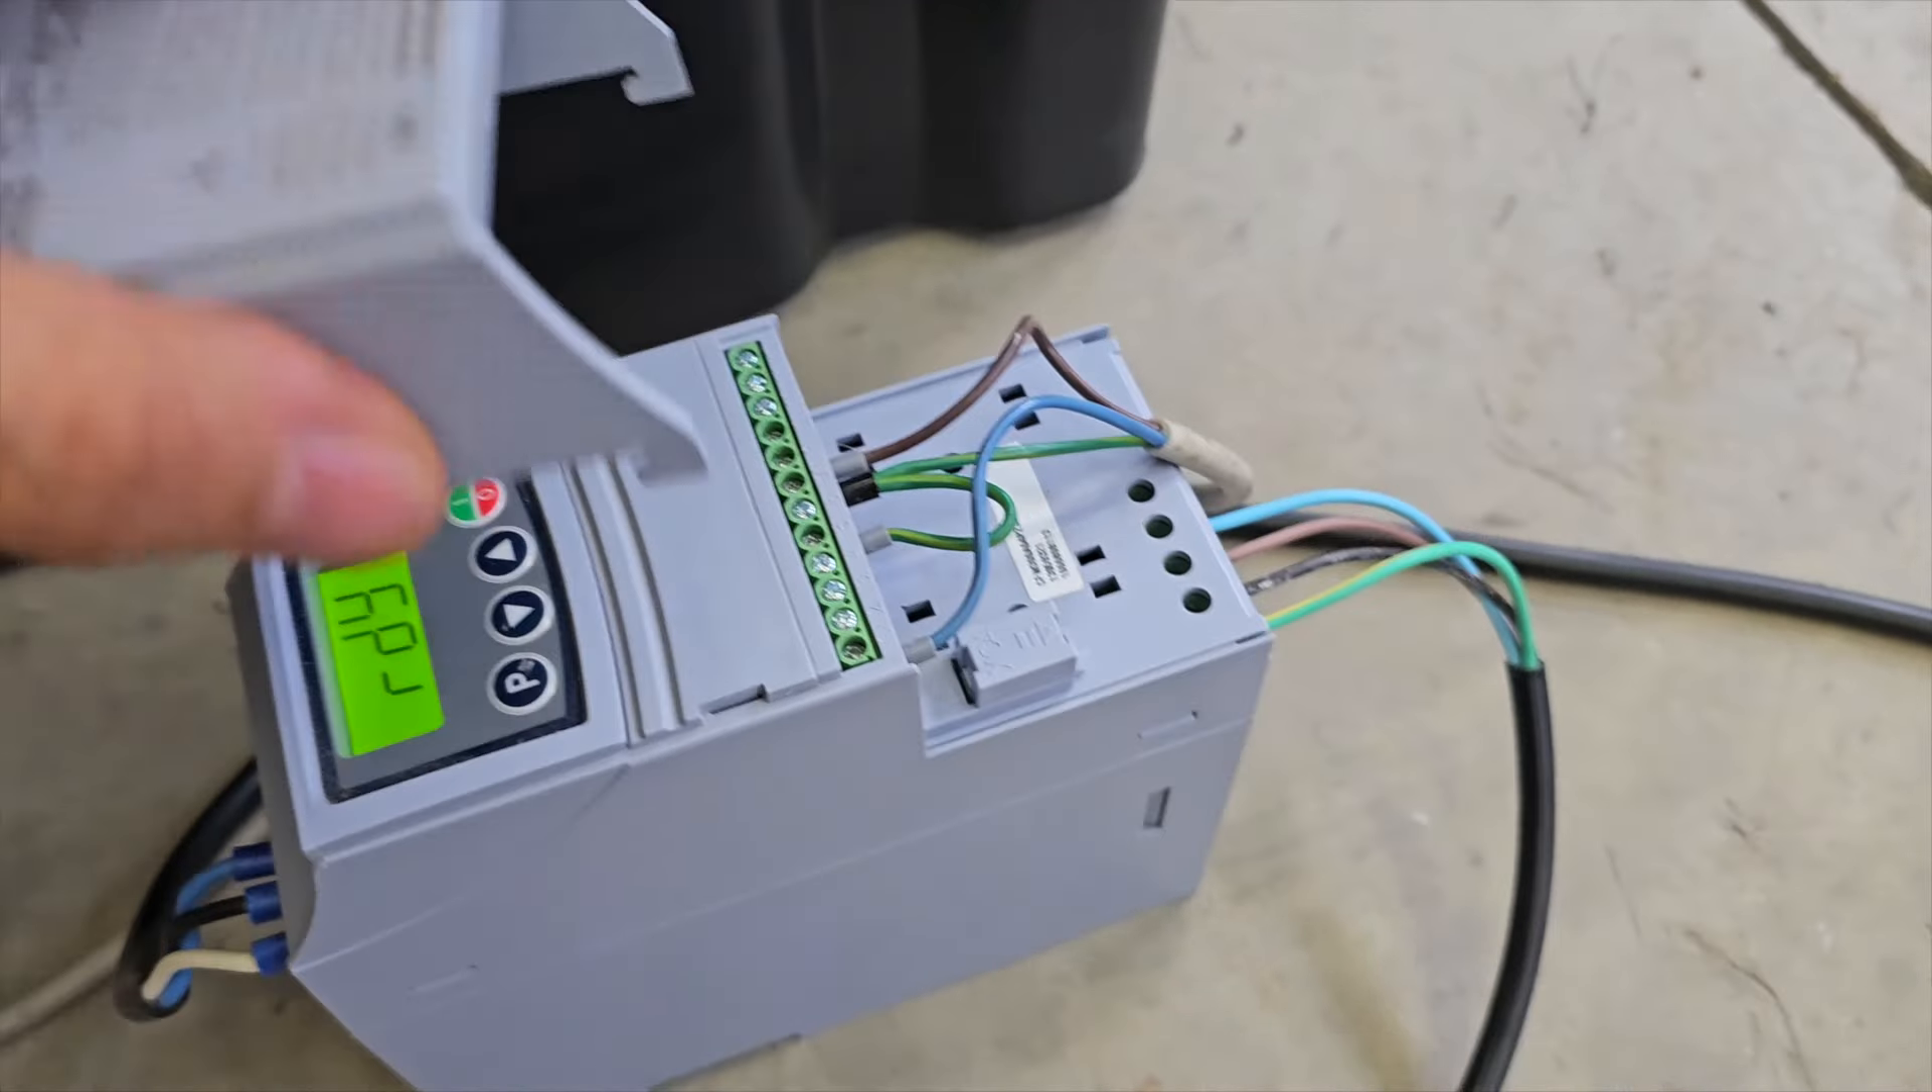Olha só, eu já liguei o inversor de frequência, aqui os cabinhos estão ligados aqui.